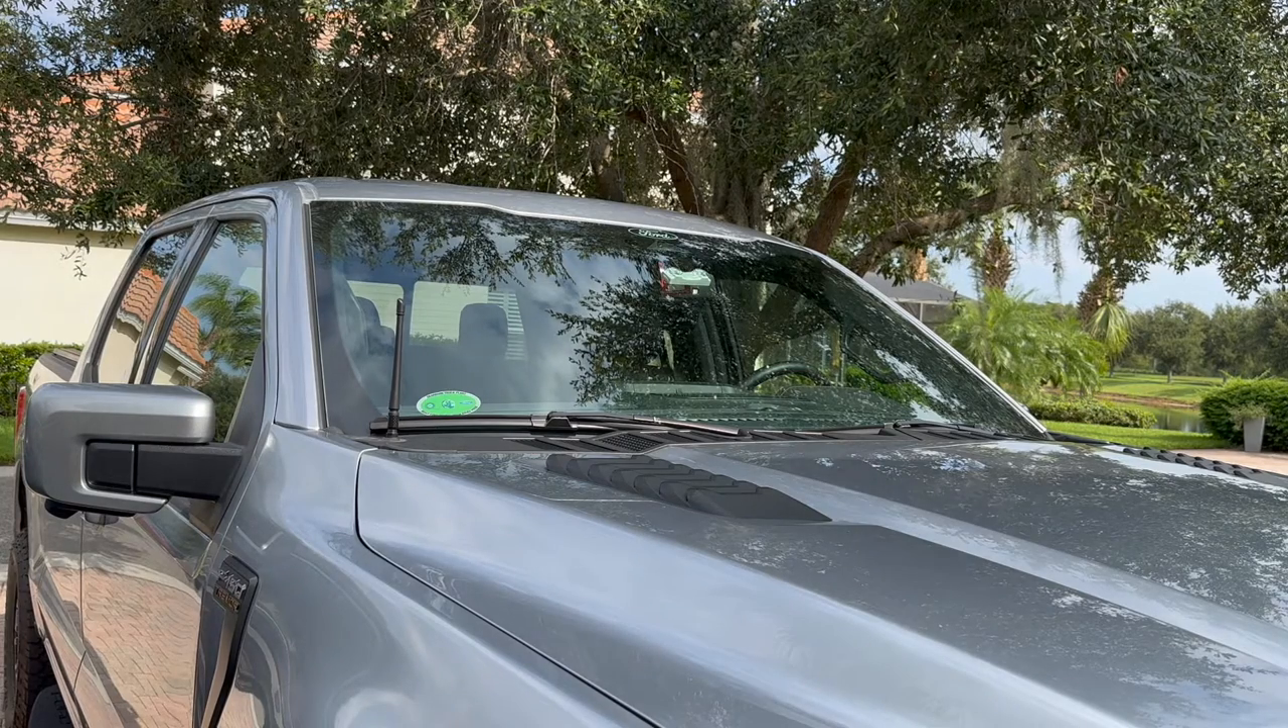Just like that, we've got our new antenna in place.